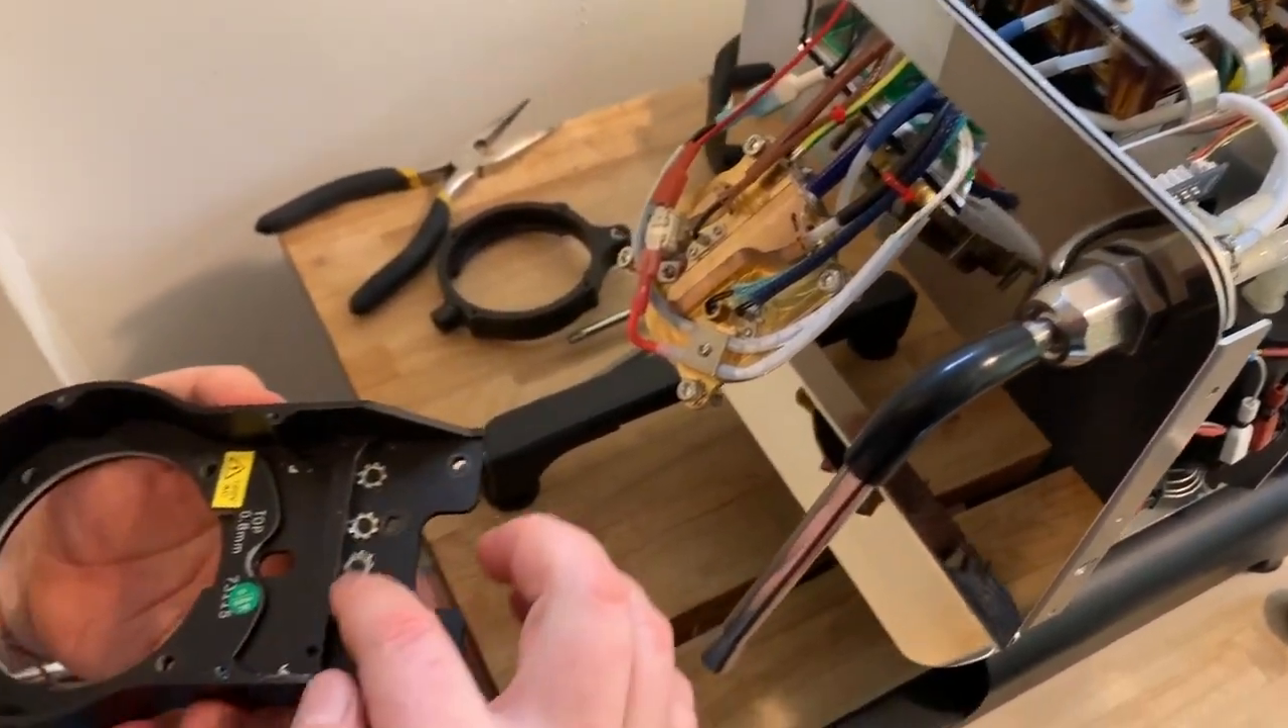As you can see i have three of the lock washers inside.